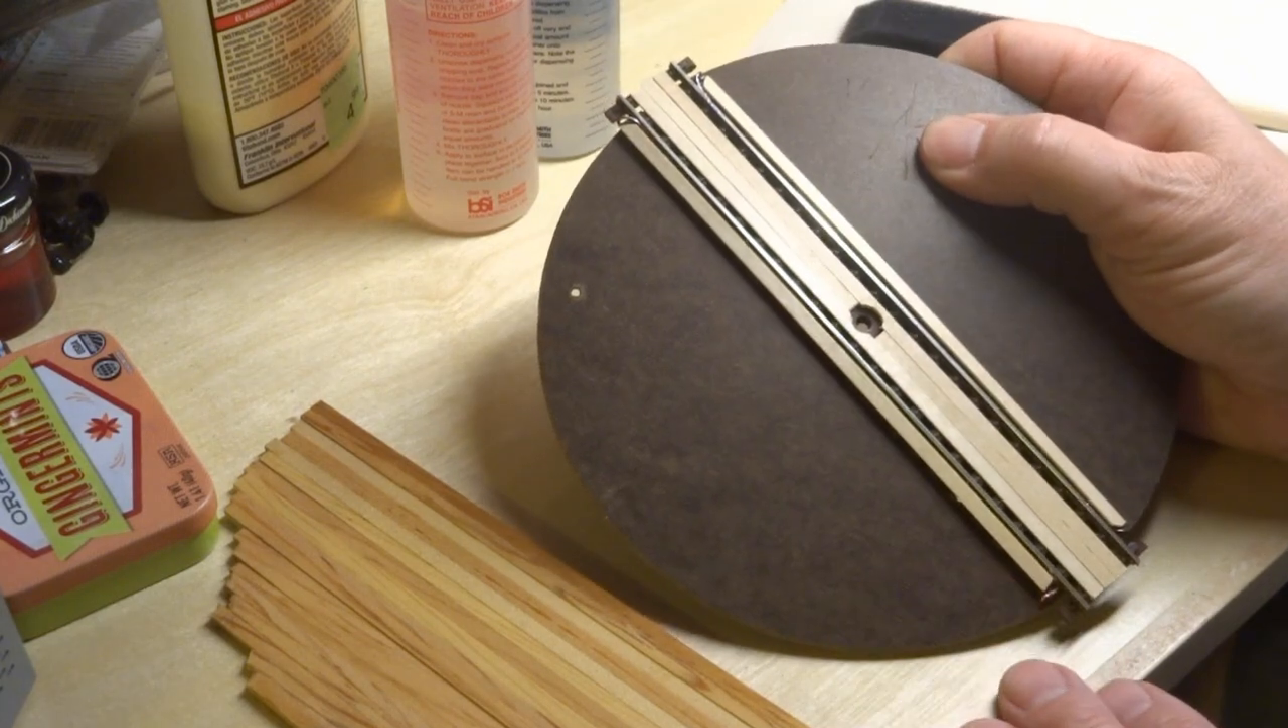Okay, I've got some planks that are glued in here in between the rails and then a plank on the outside of the rail.